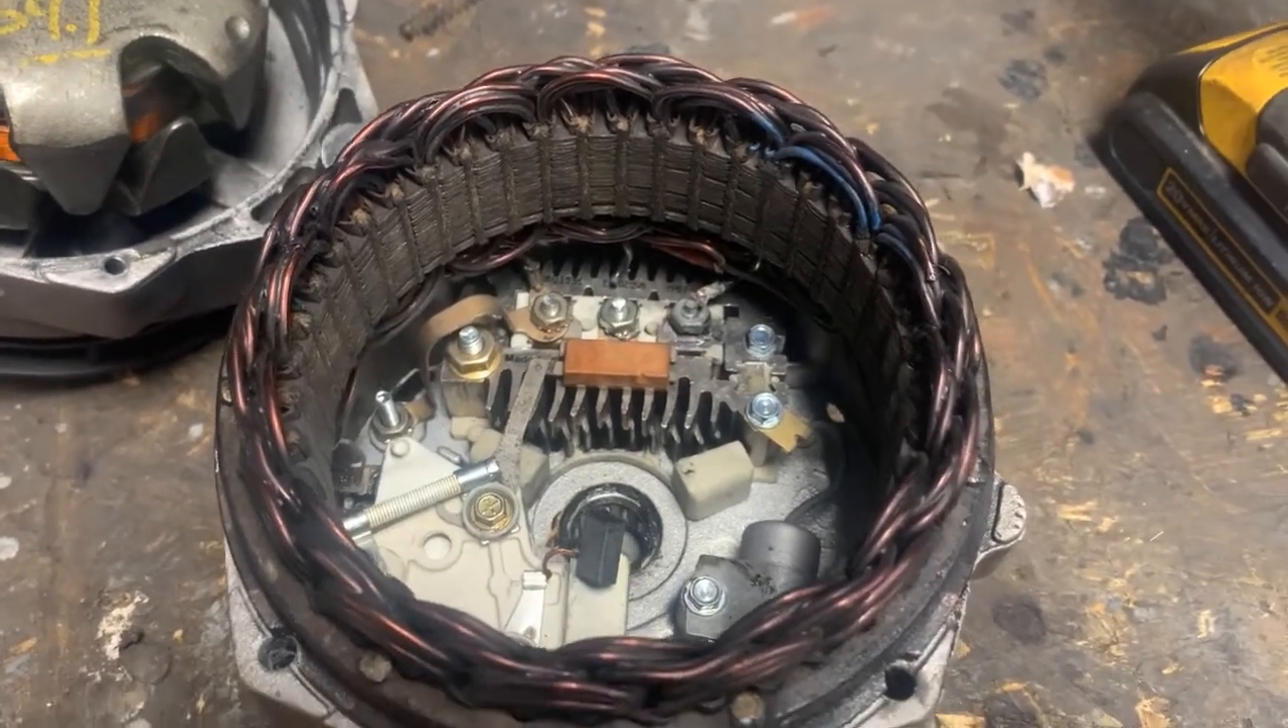I've taken the alternator apart and started looking in here.